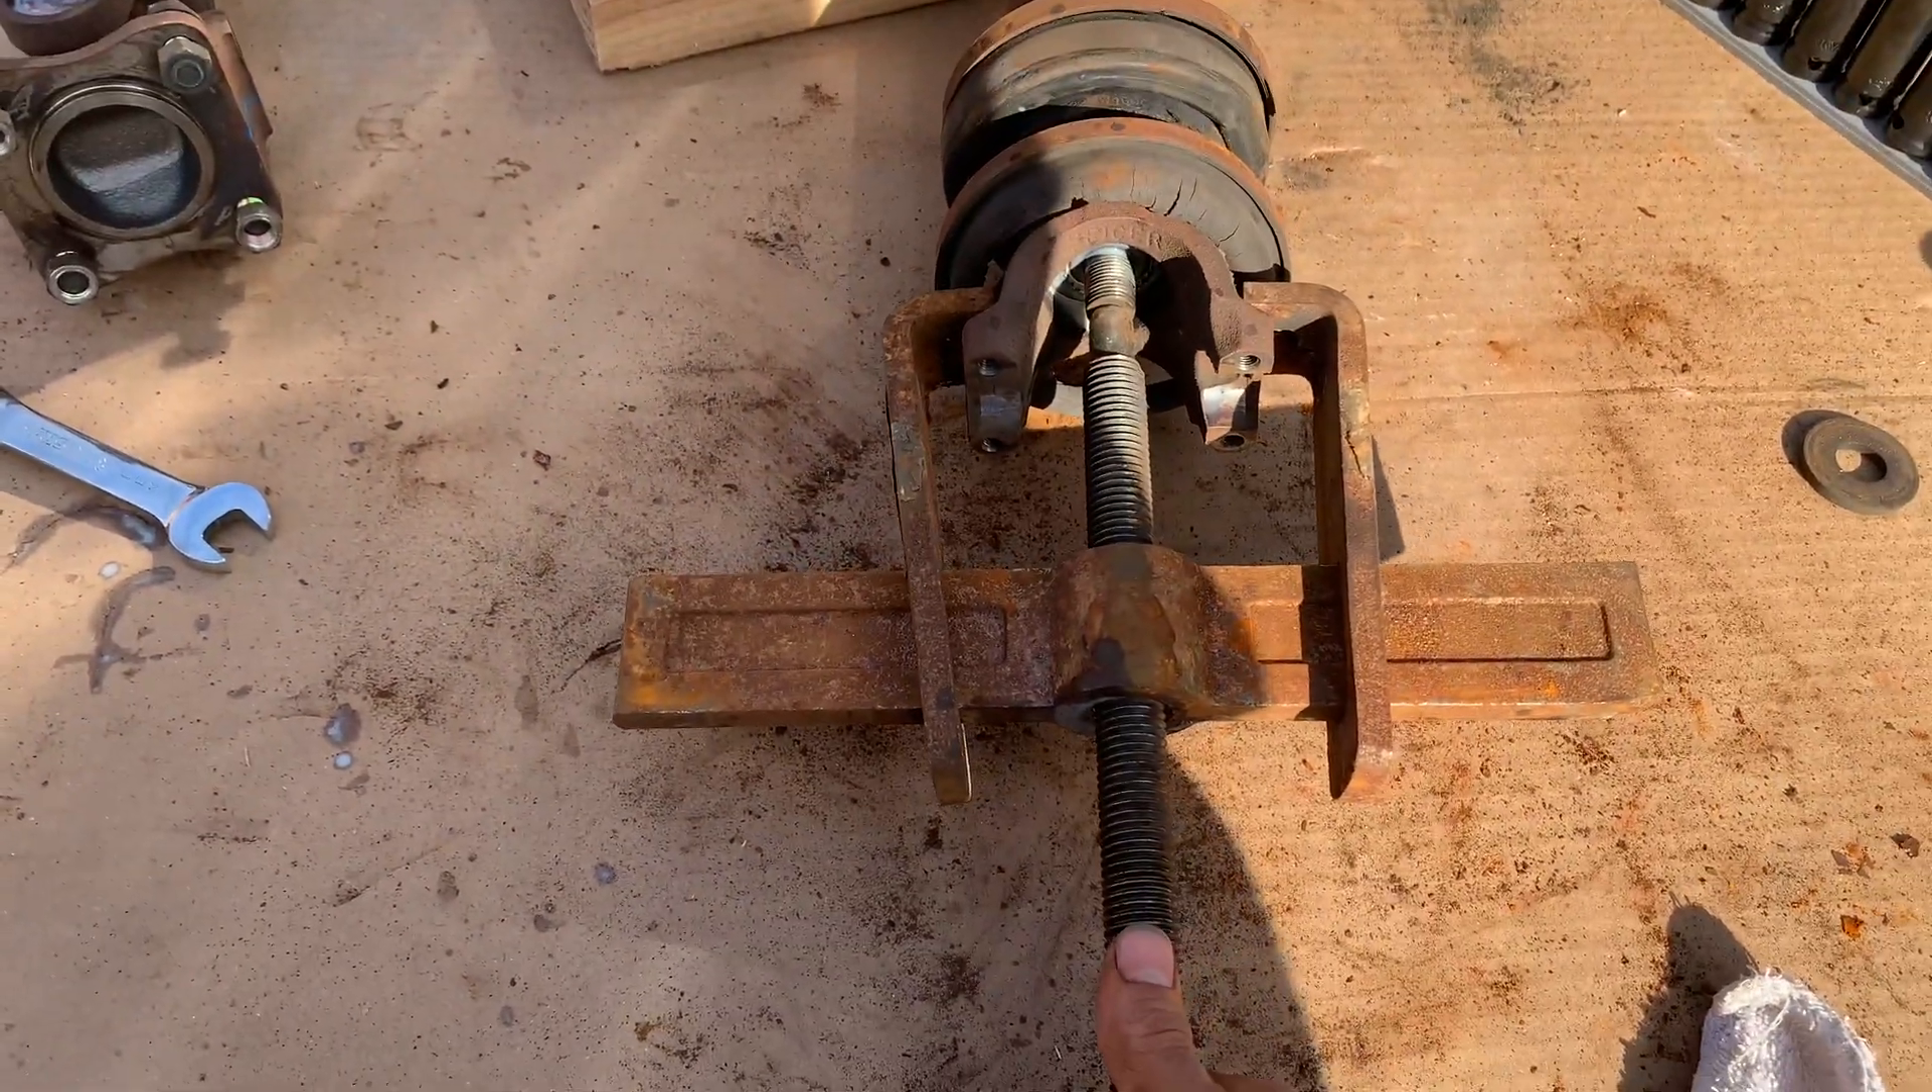Okay, so far, I got the OG gear puller hooked up.